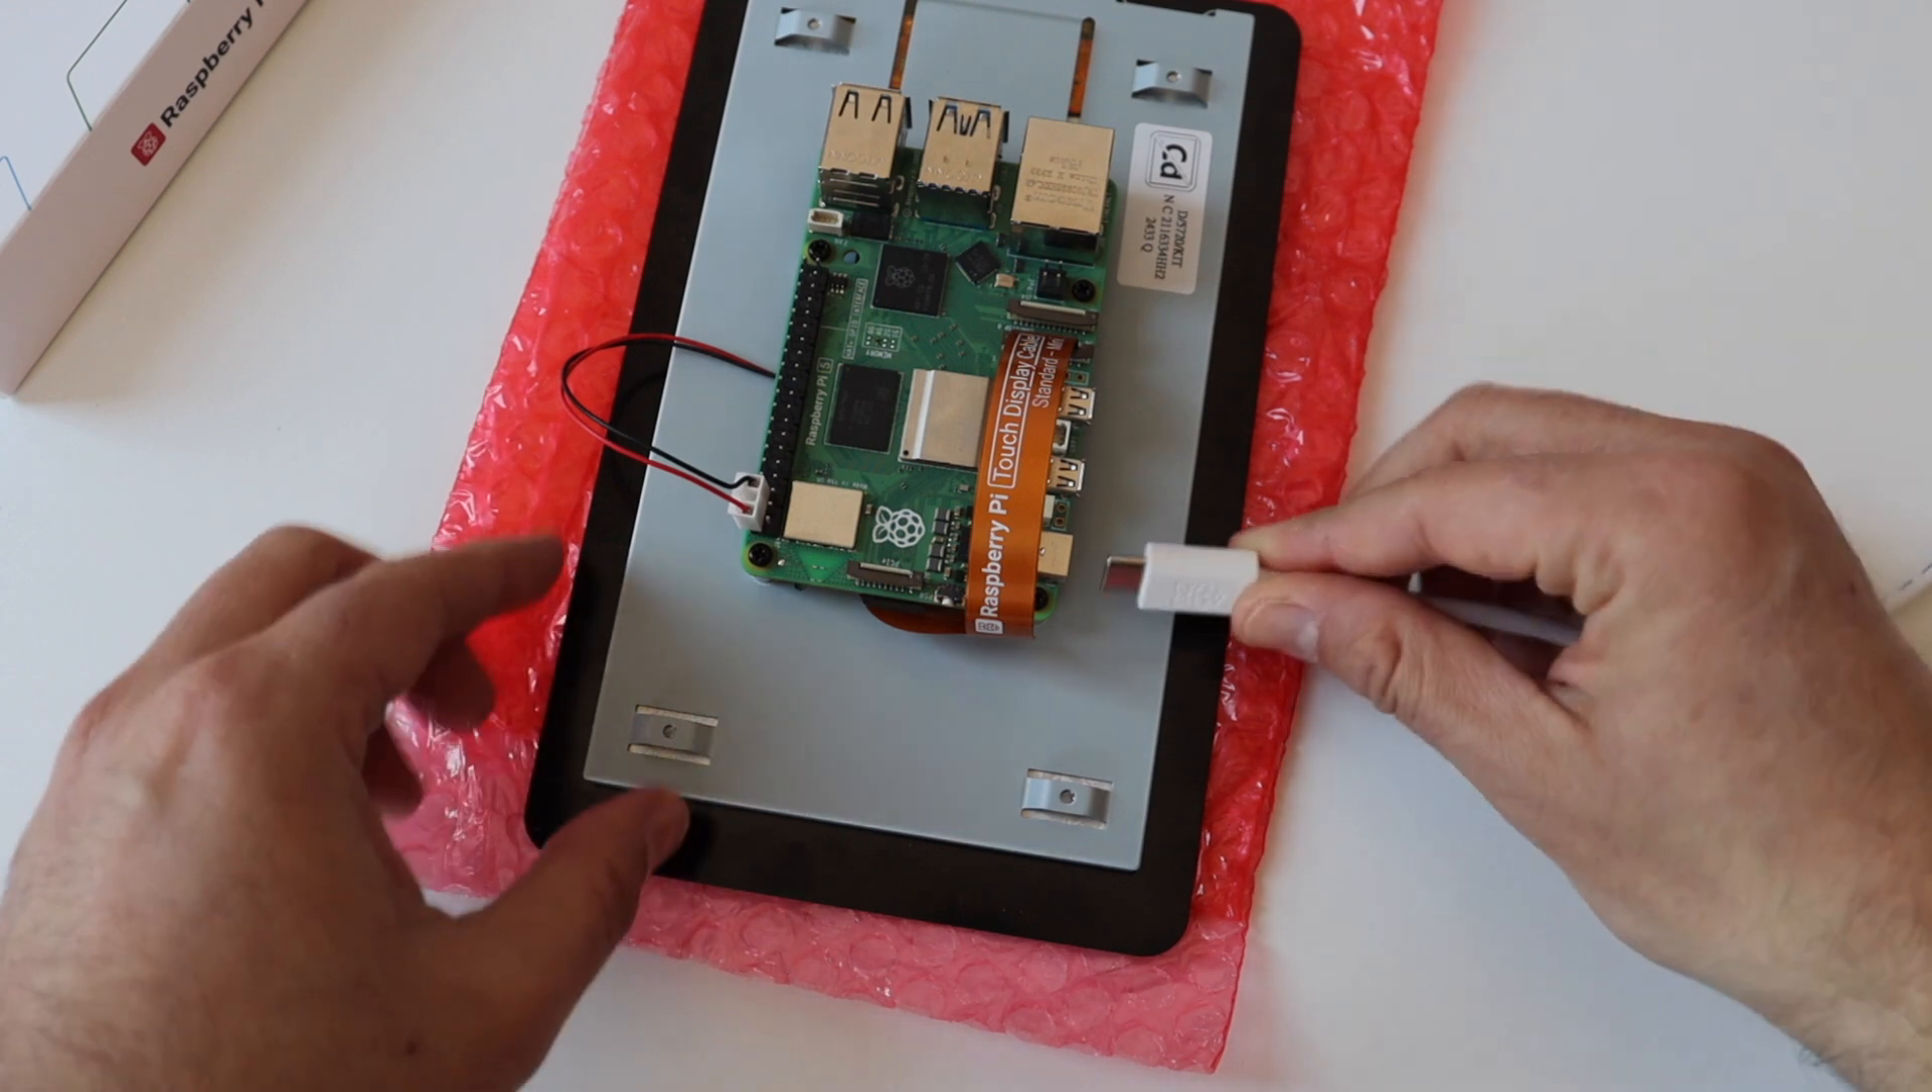I have successfully assembled the Raspberry Pi Touch Display with Raspberry Pi 5. Now I need to plug a USB-C power supply.